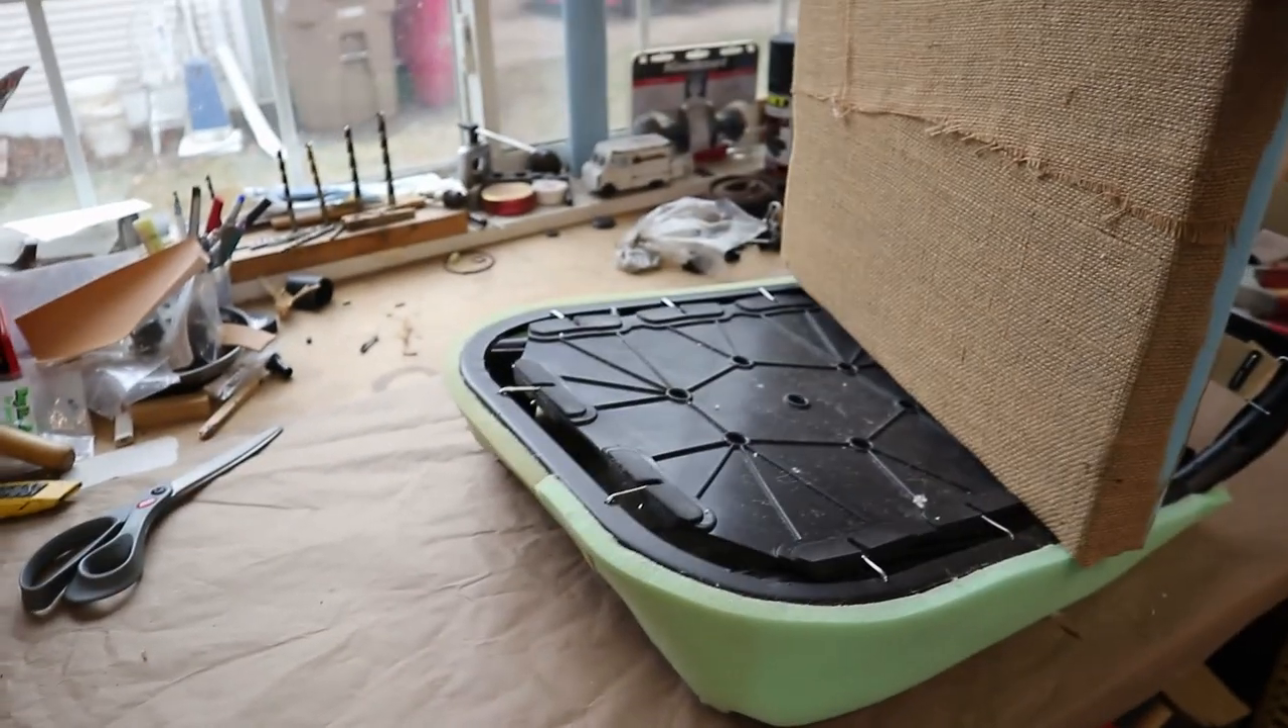Our burlap is now in place.